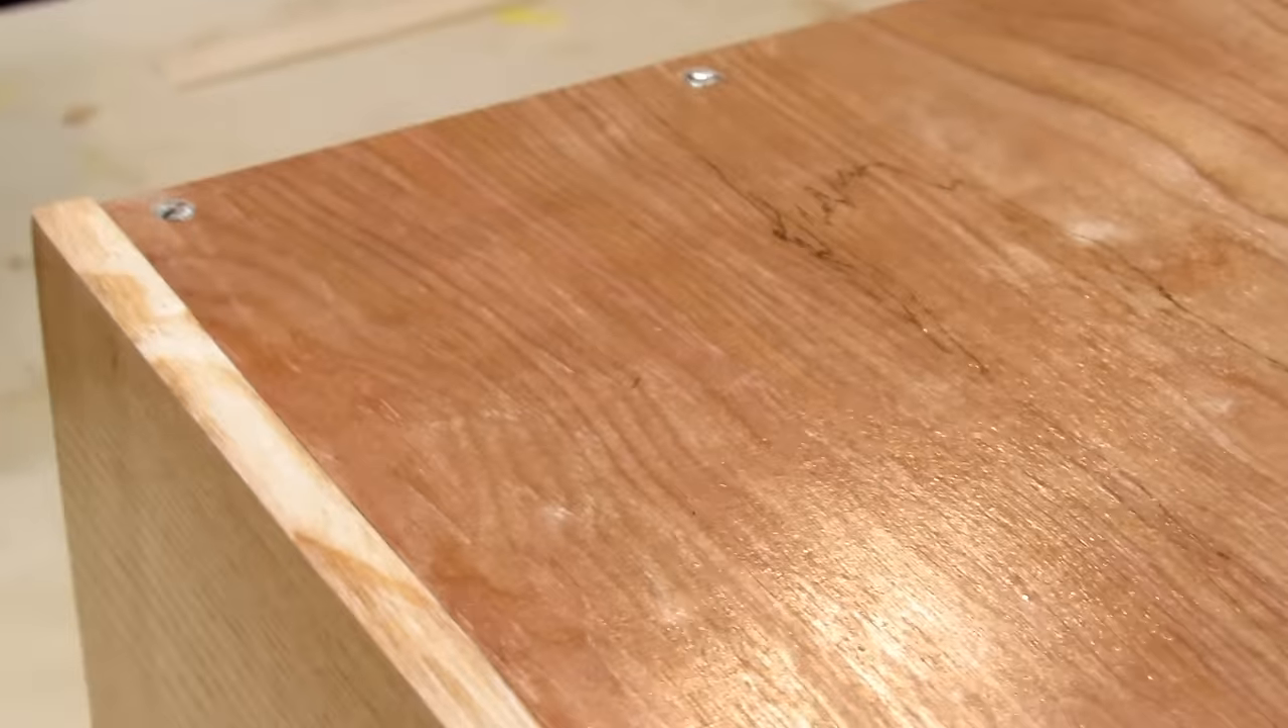I got the back panel all mounted on there now.